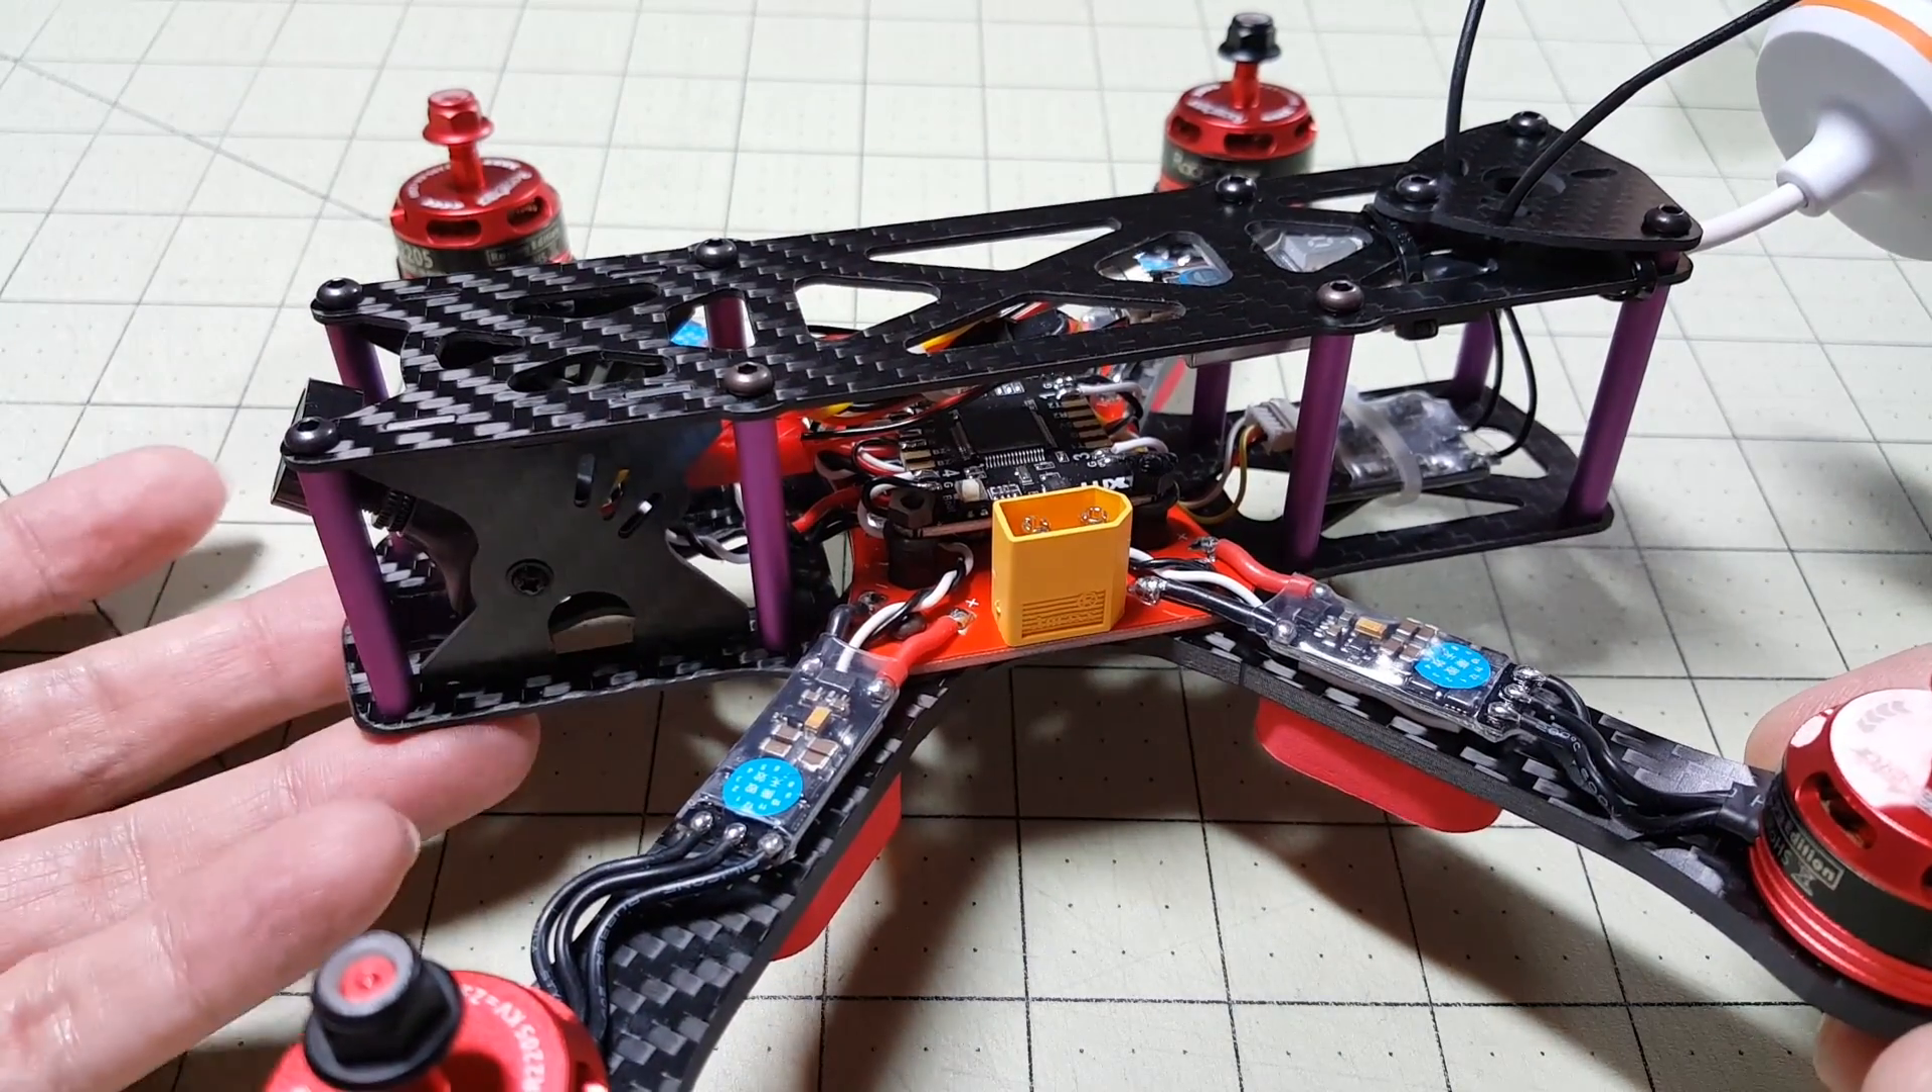Okay, here it is all completed with the top section bolted on to the bottom plate.